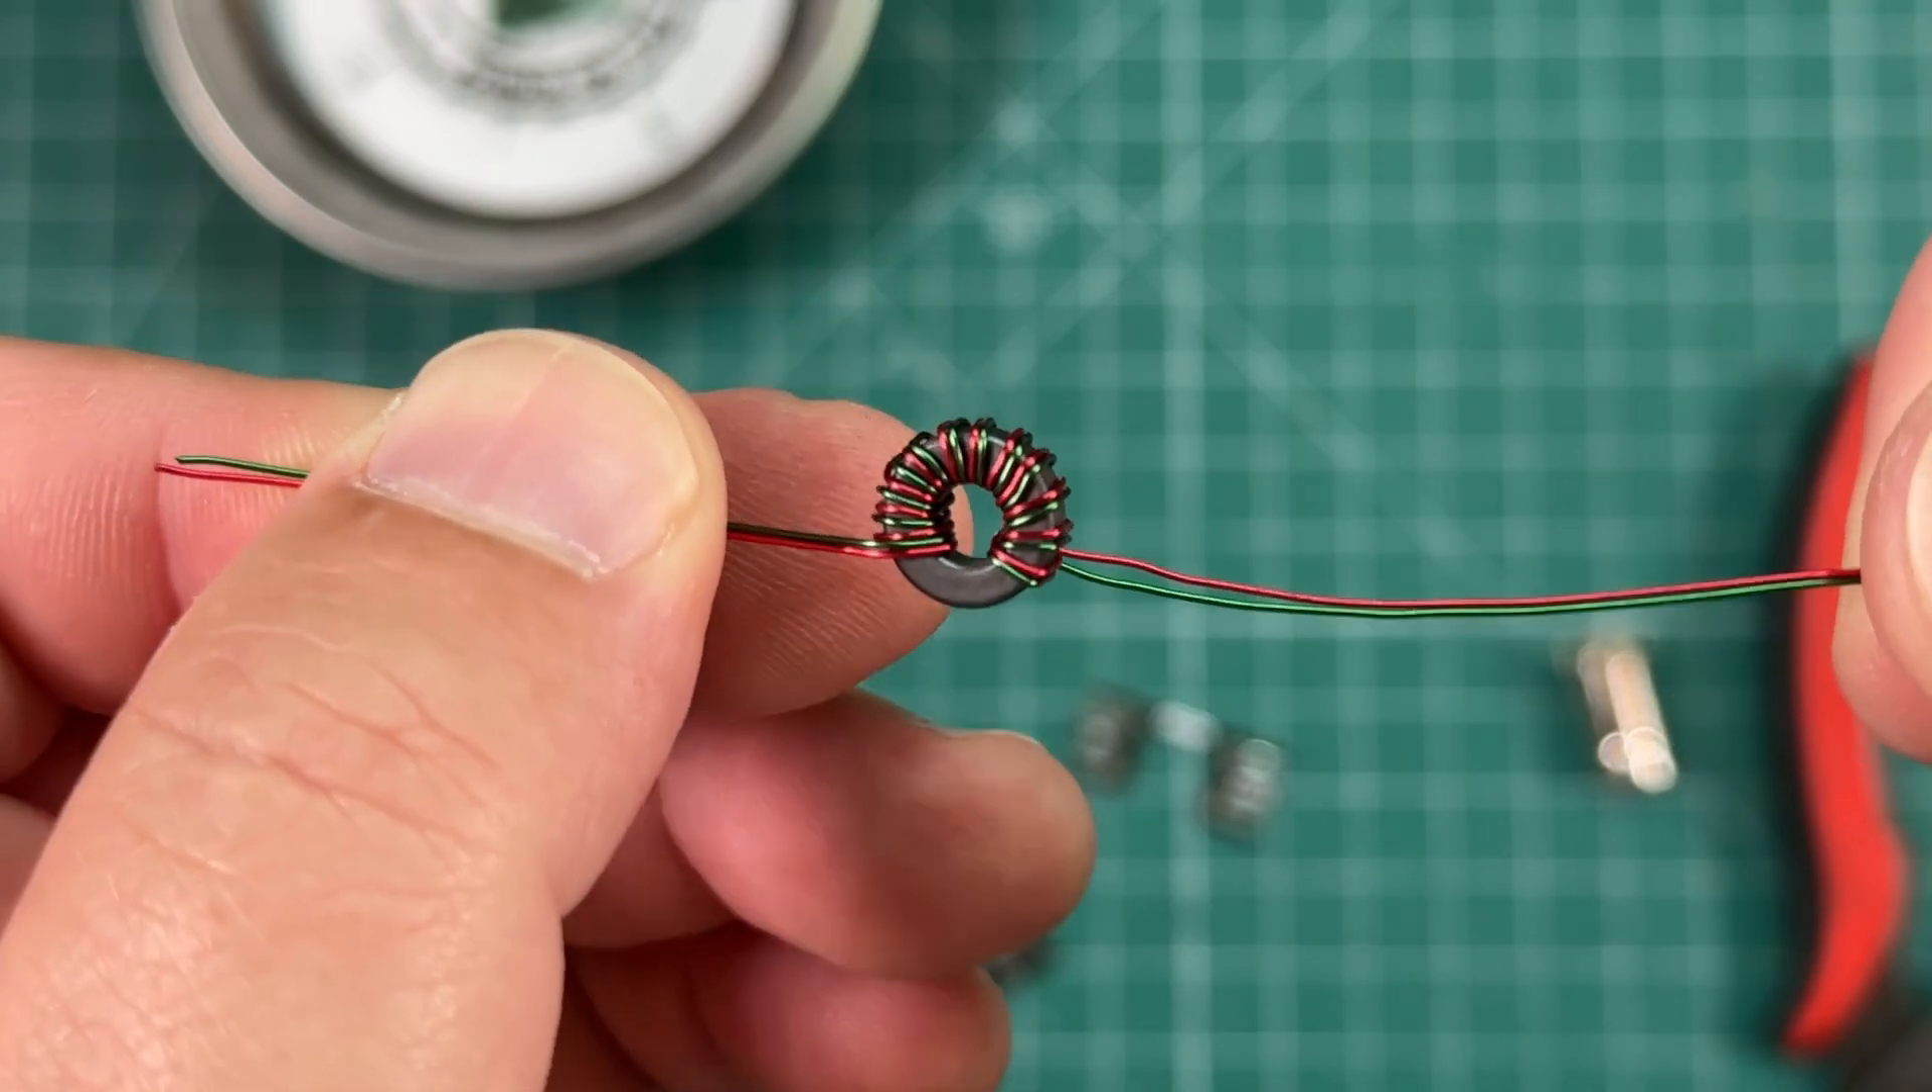And that is our happily wrapped toroid.